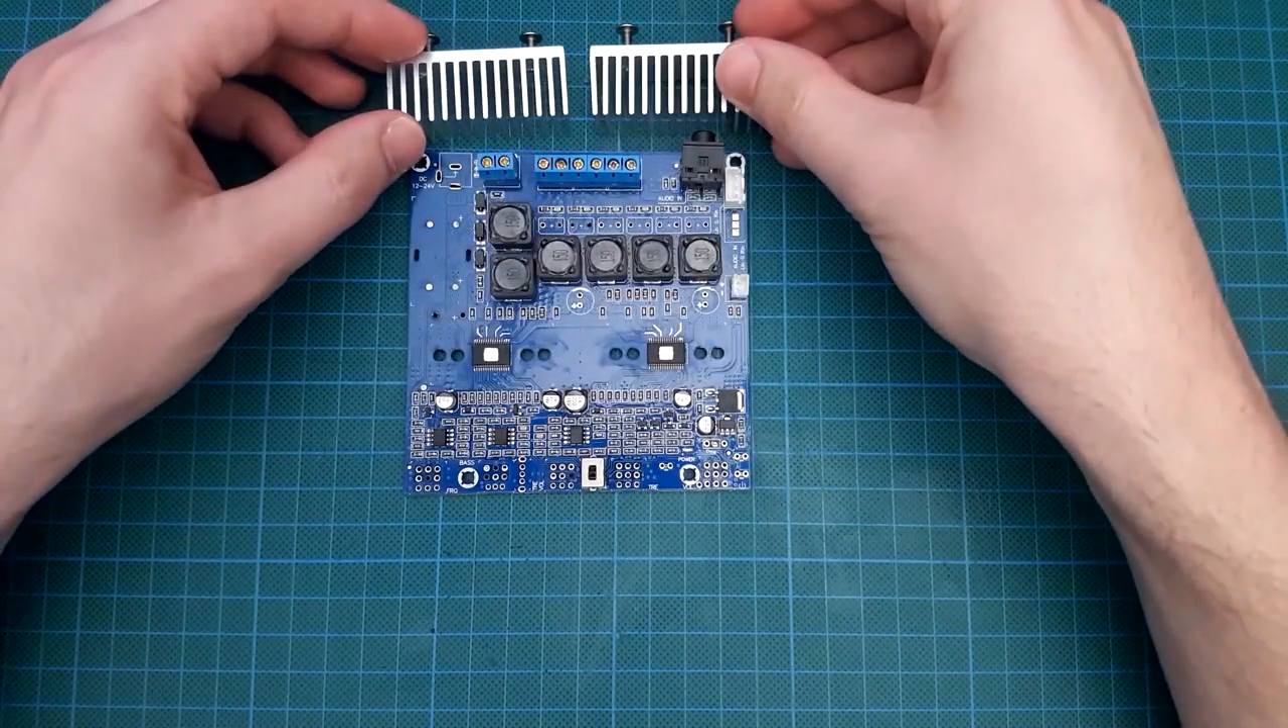You can see here the two heatsinks have been removed from the board there.